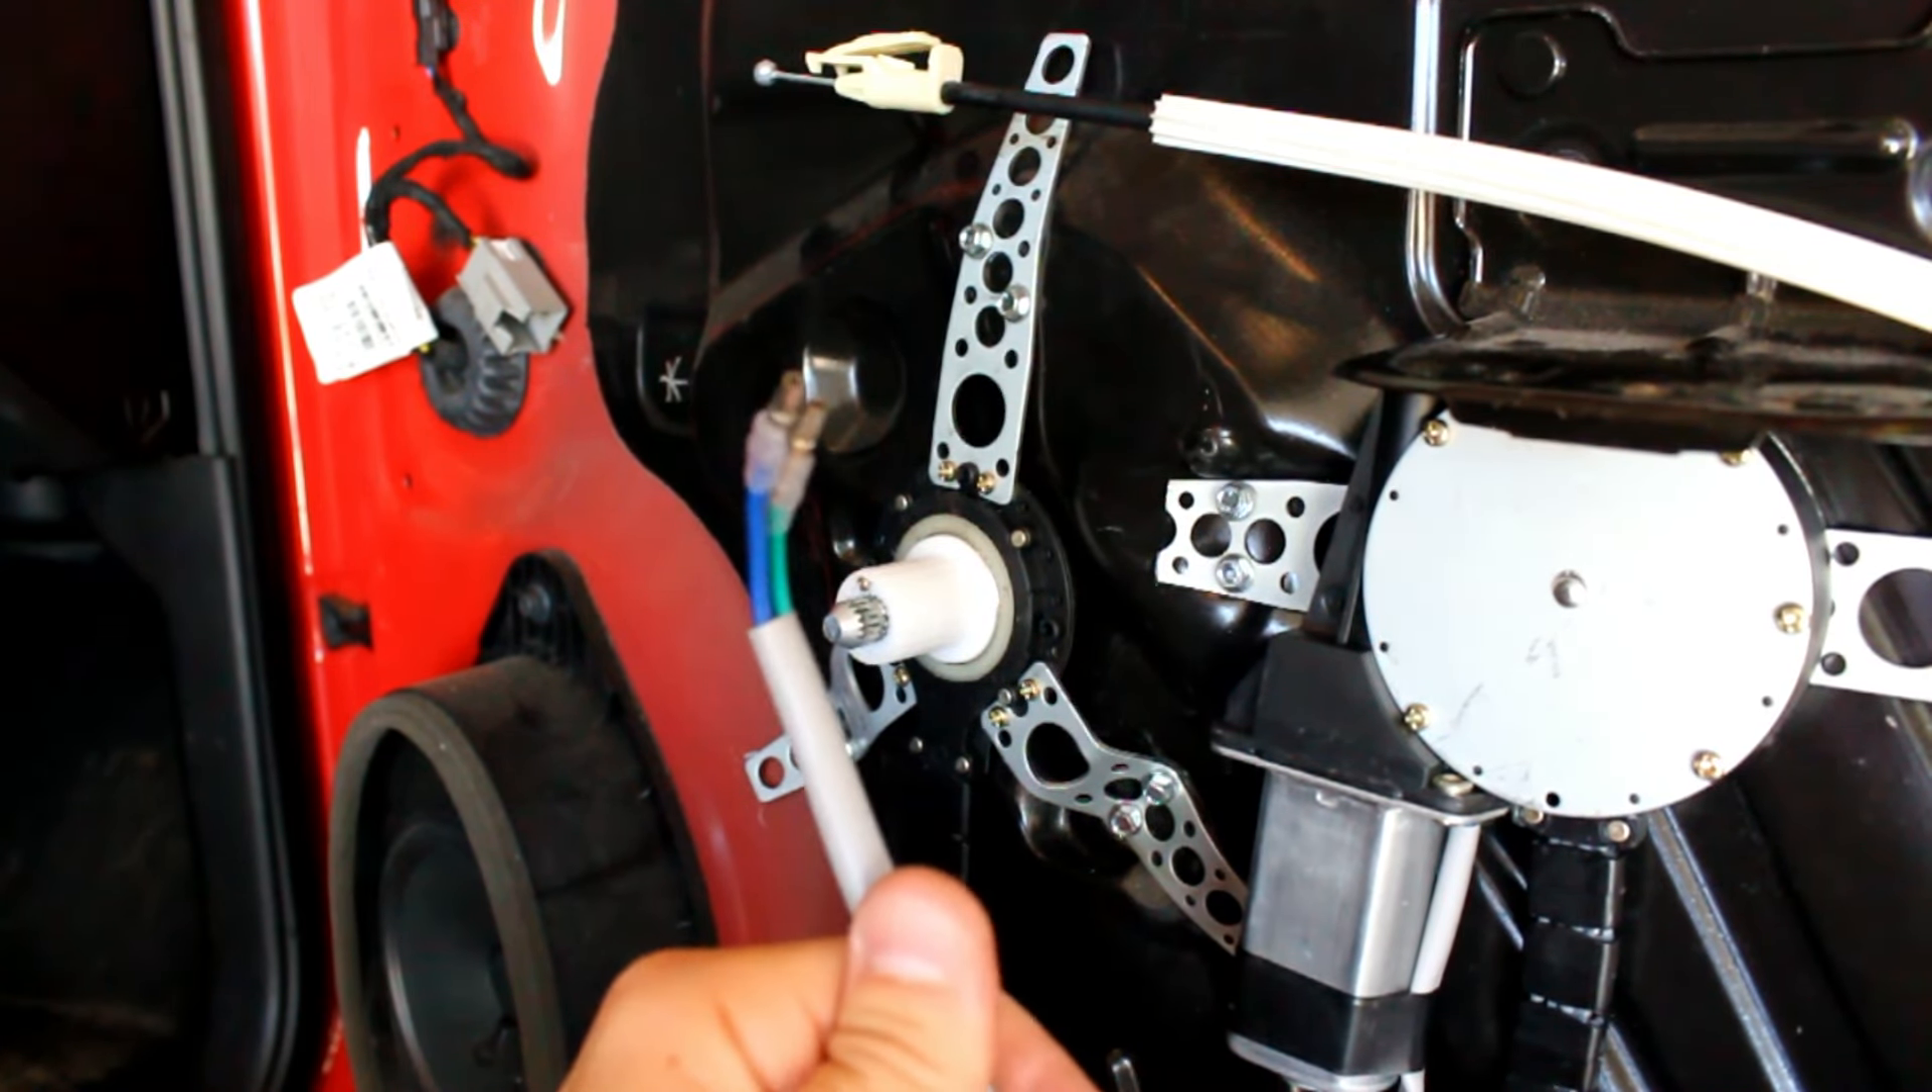Nothing's hooked up yet my wires are yet to be hooked up.